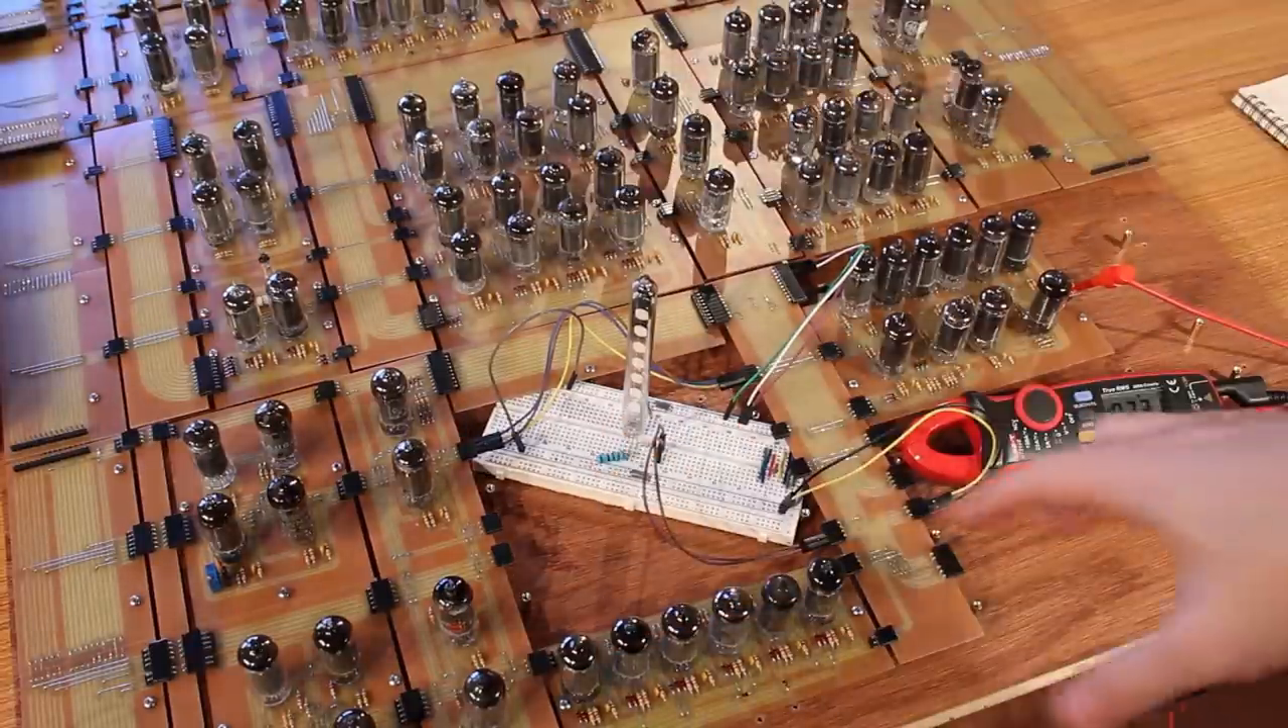But that's because we're missing quite a few boards. There's supposed to be some boards that go right here in the middle. I haven't built those yet.